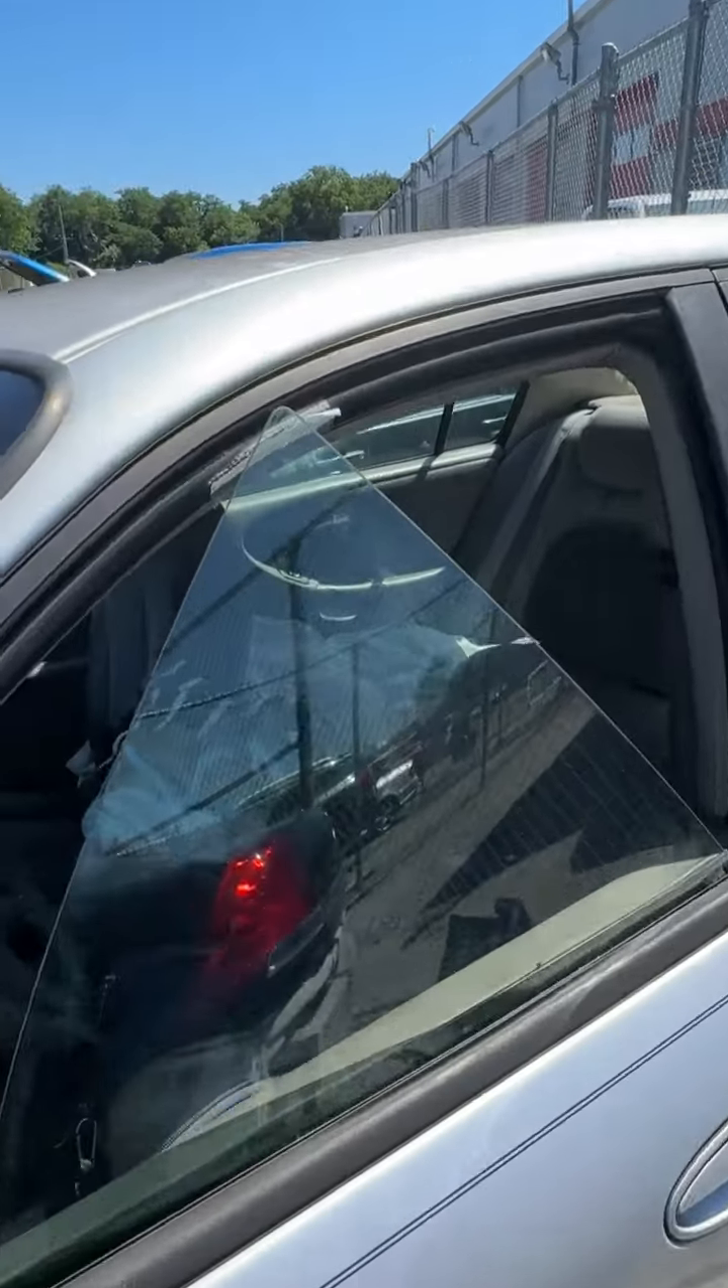Window is off of the track.